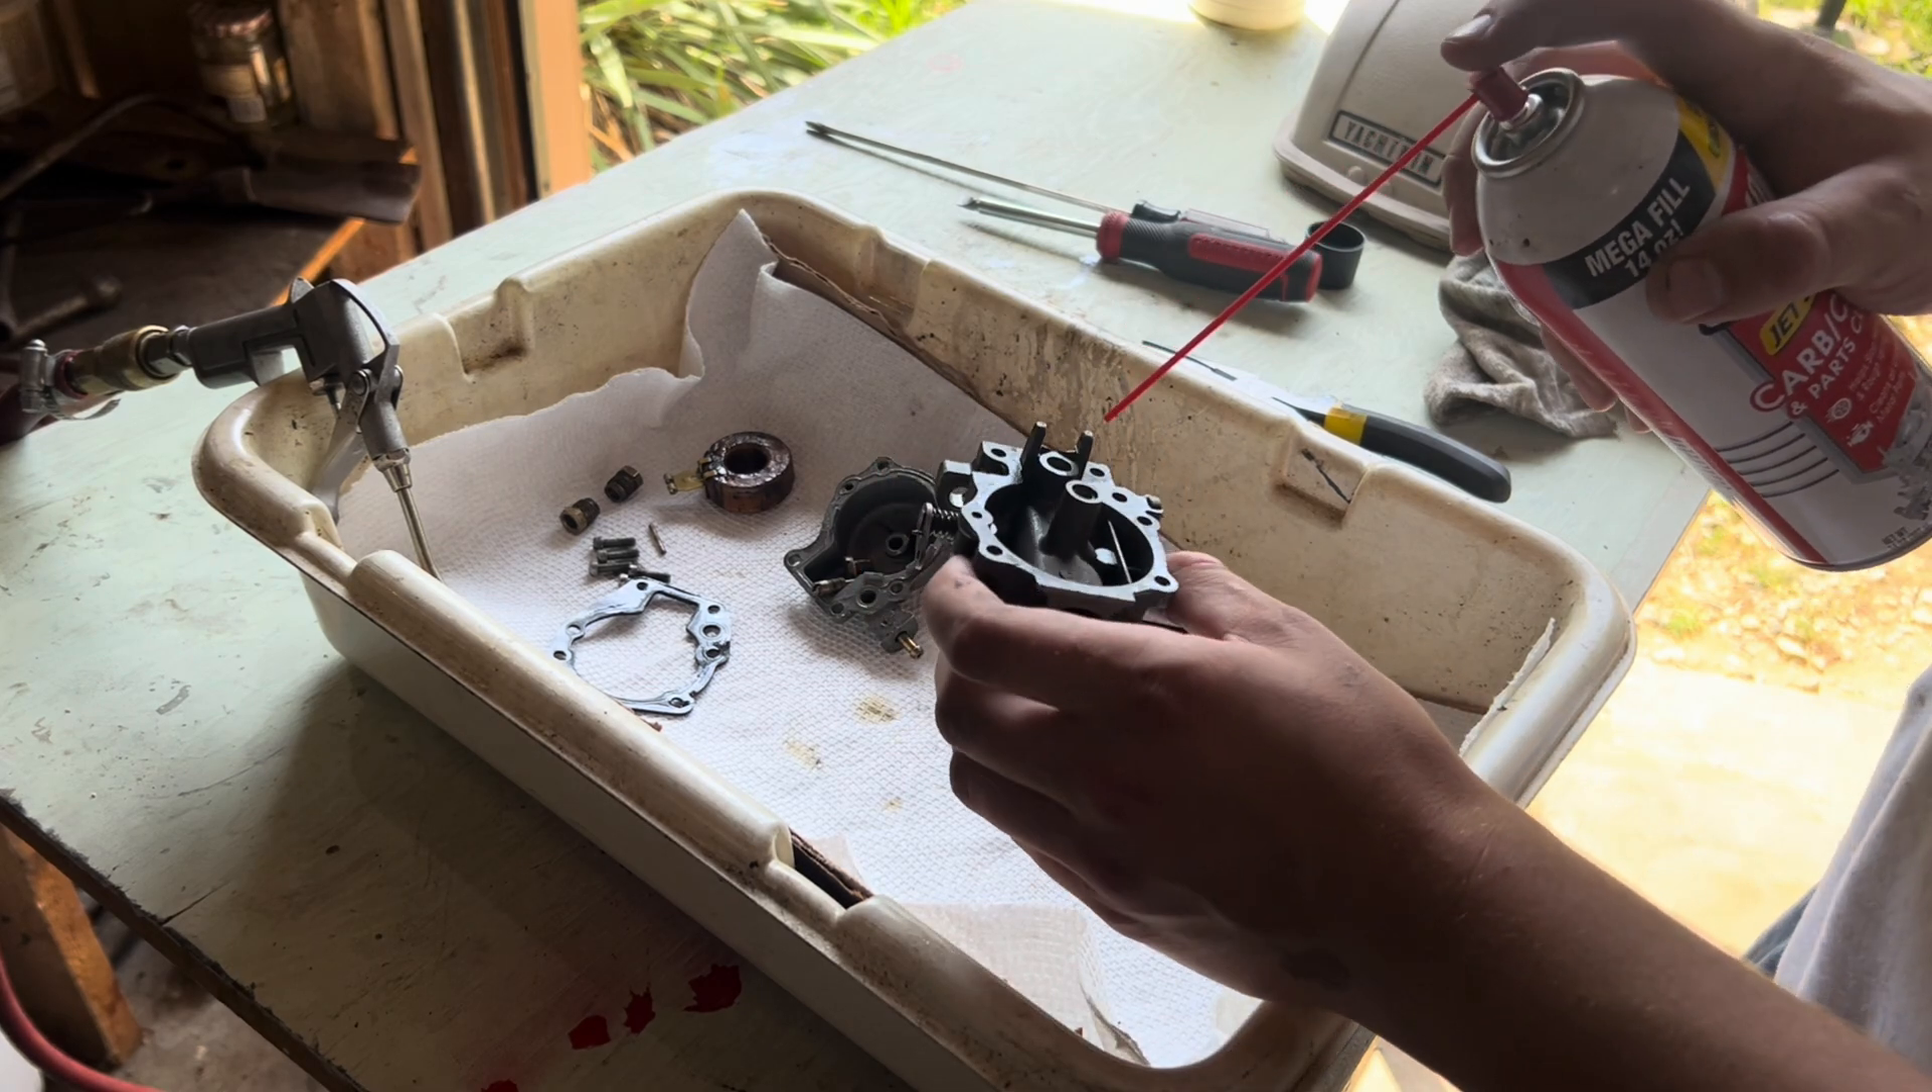The whole carburetor is taken apart.